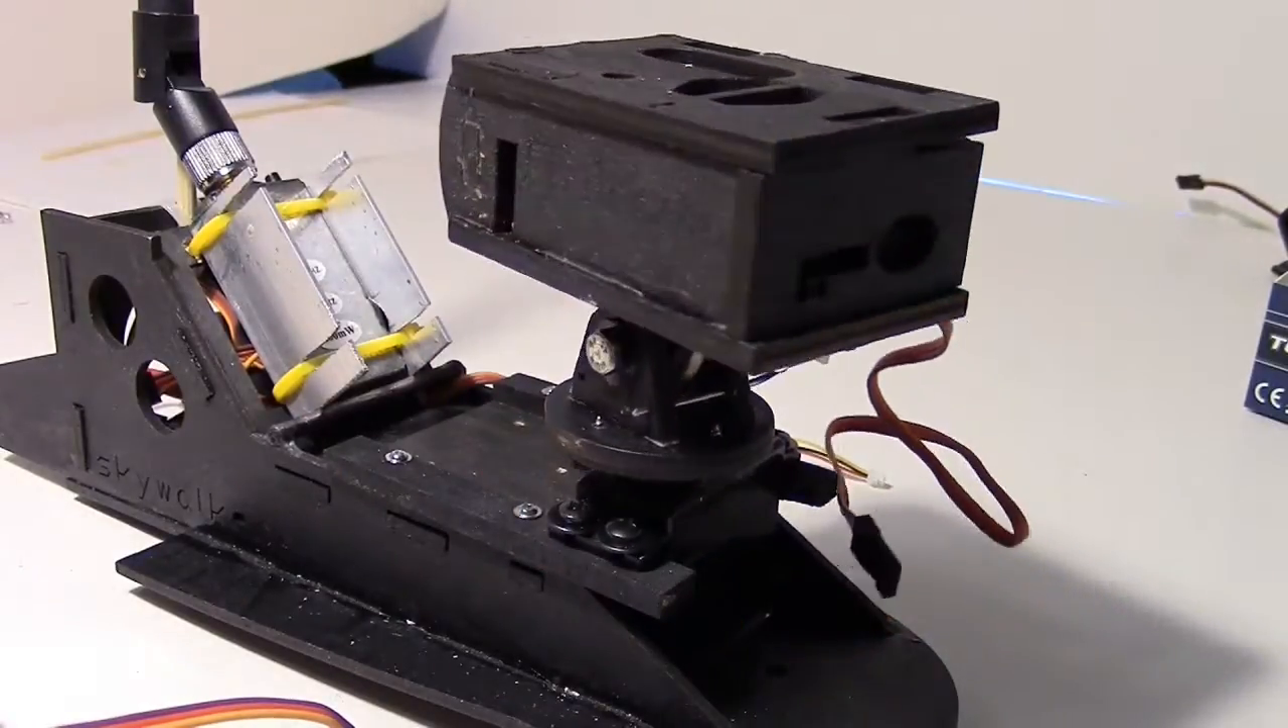I don't have the tilt hooked up right now you can see the wire dangling.